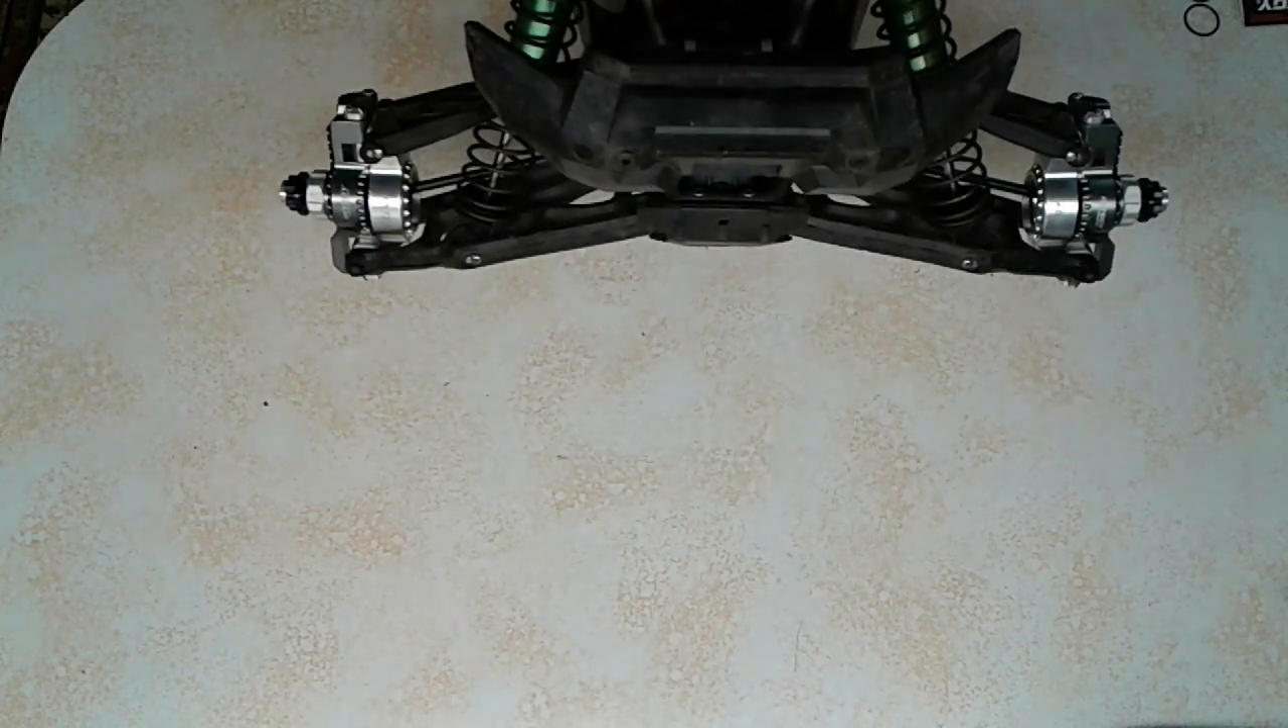Yeah I've got both fronts of the truck done now both sides the steering knuckles.